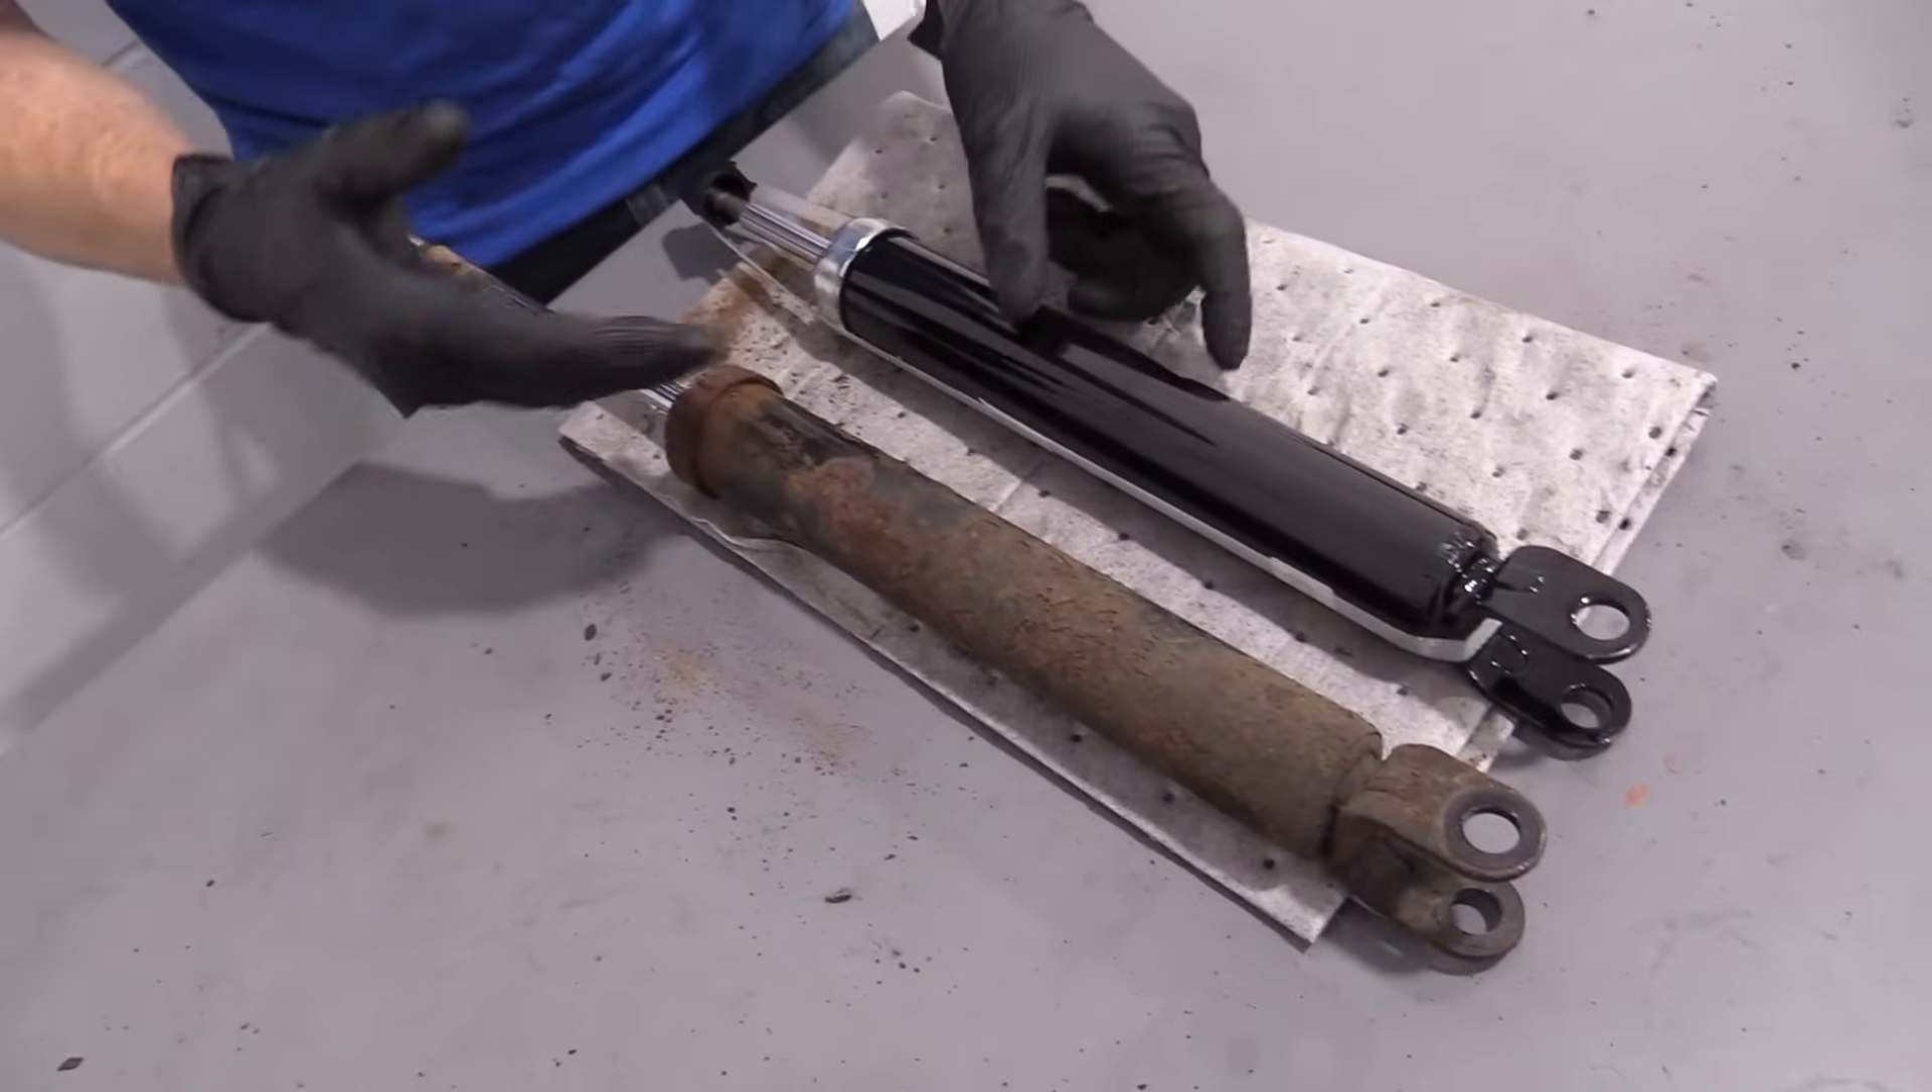There's our old shock. Over here we have our original rear shock from our 2007 Hyundai Elantra. We just removed it.